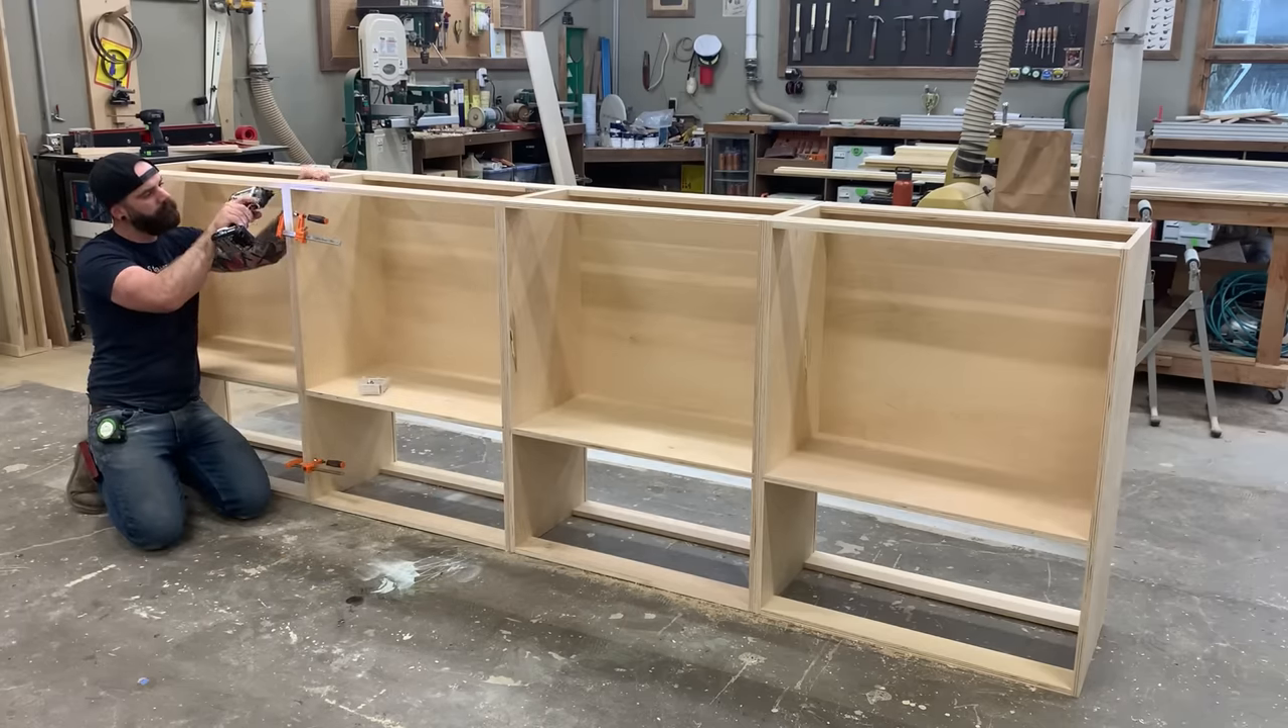And with that, the carcass of our built-in is complete and it is time to start working on our face frame.